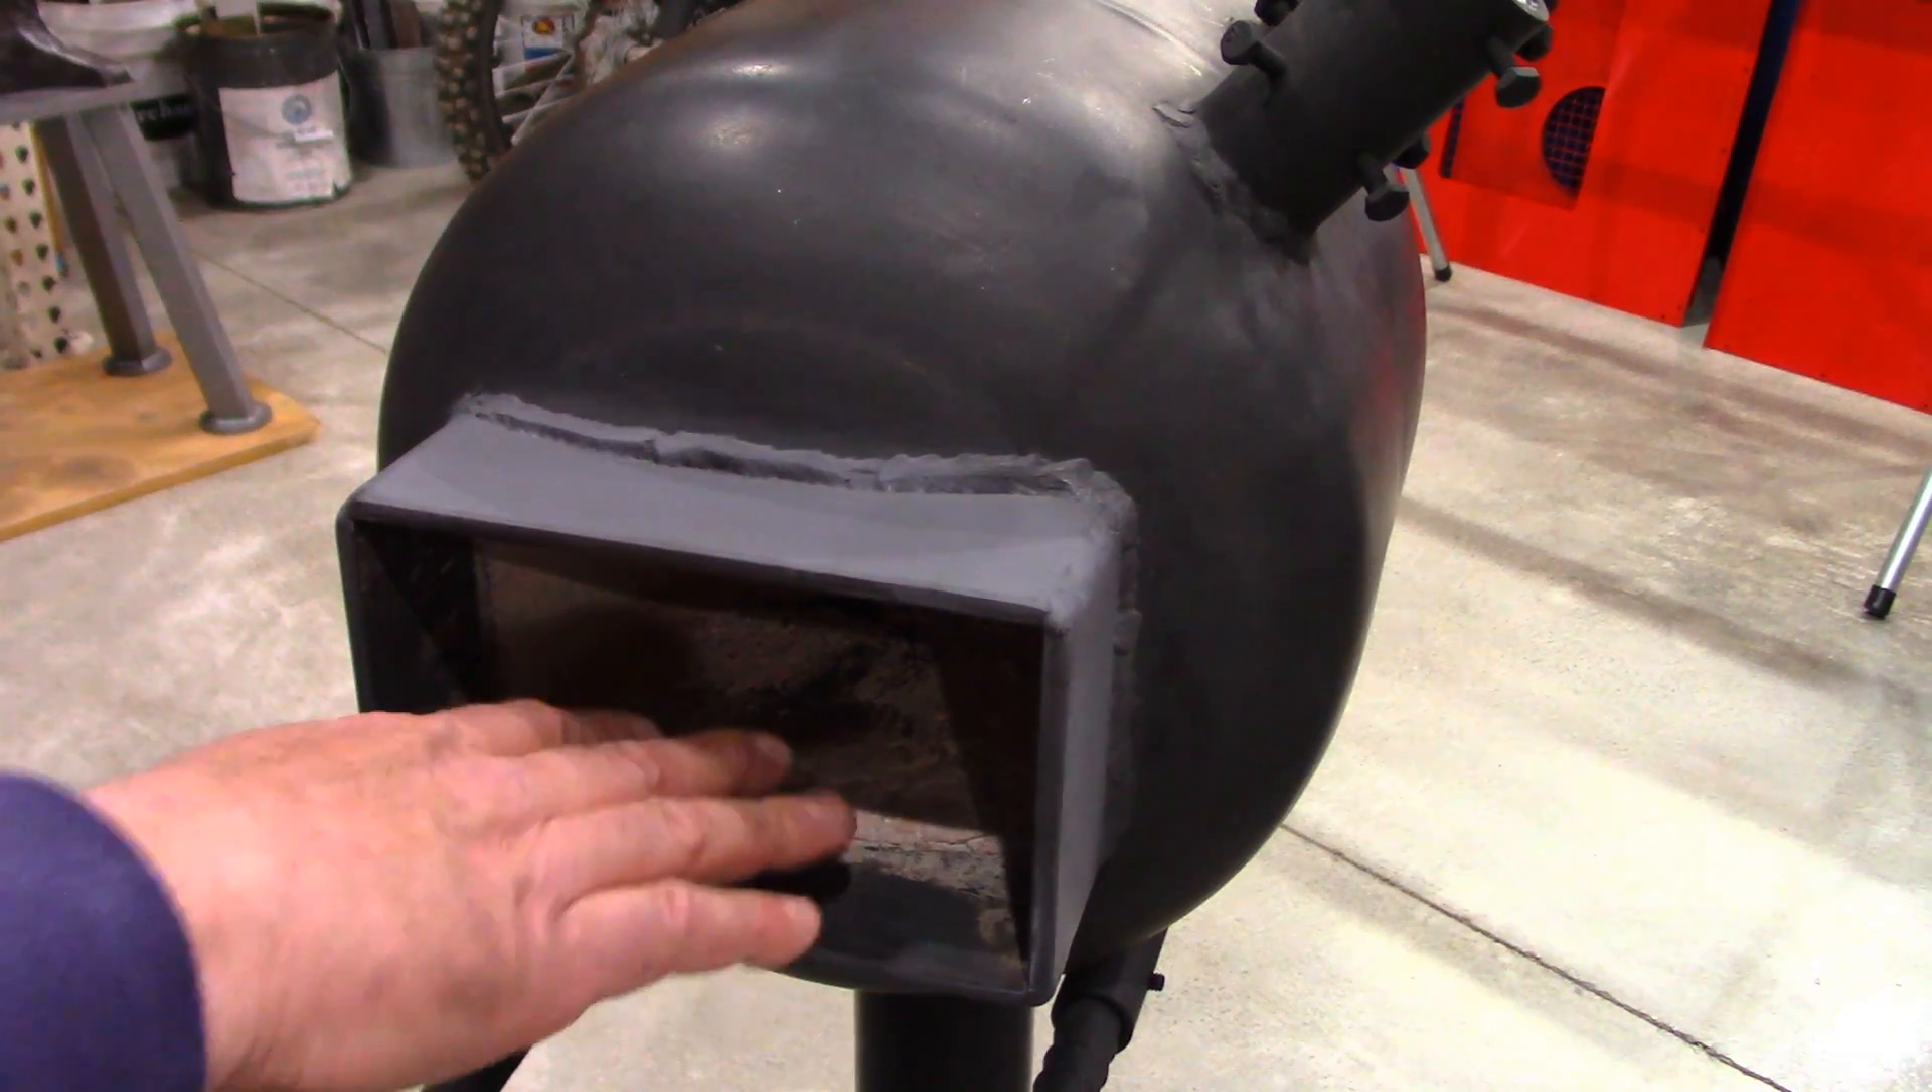I used the cutting wheel and cut the angles in here so it sits flush on the tank.